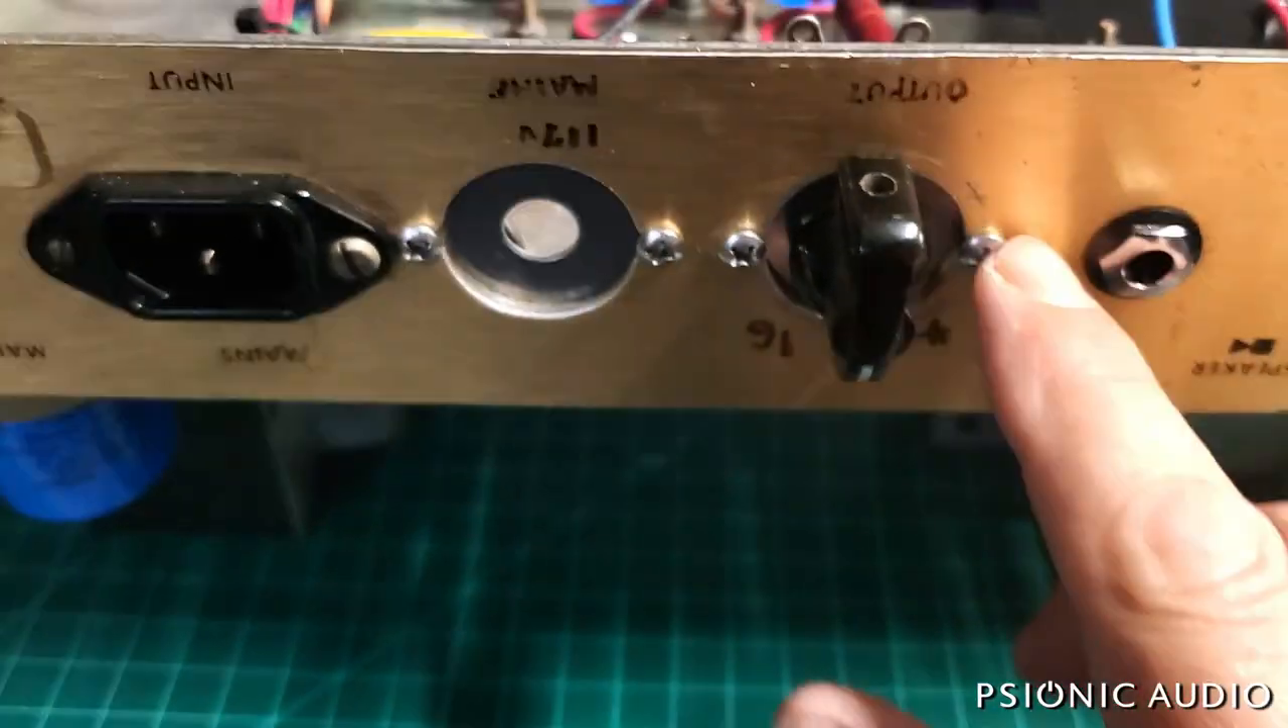All right, so here I've got an impedance selector switch mounted, much better than the crappy one that came in.